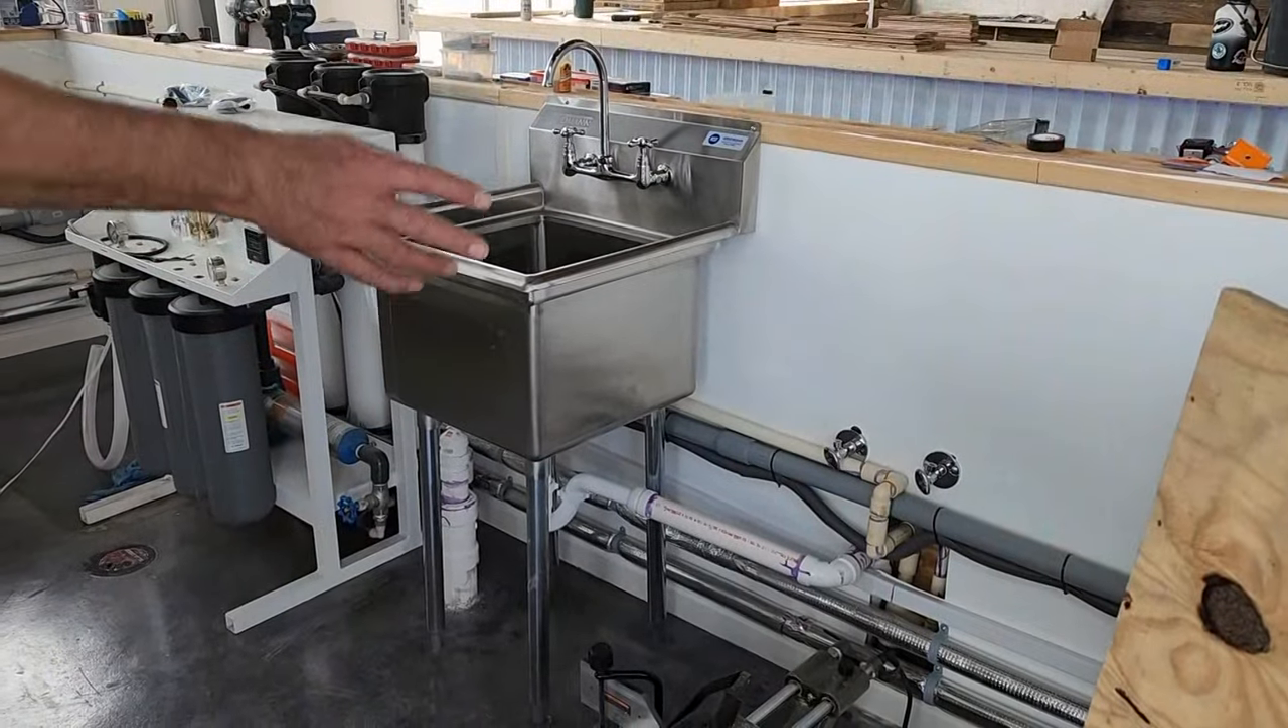So in here we're a little bit um a little bit disorganized at the moment but we um we've been working hard on infrastructure so all of our infrastructure in here is pretty much done the sink is put in.